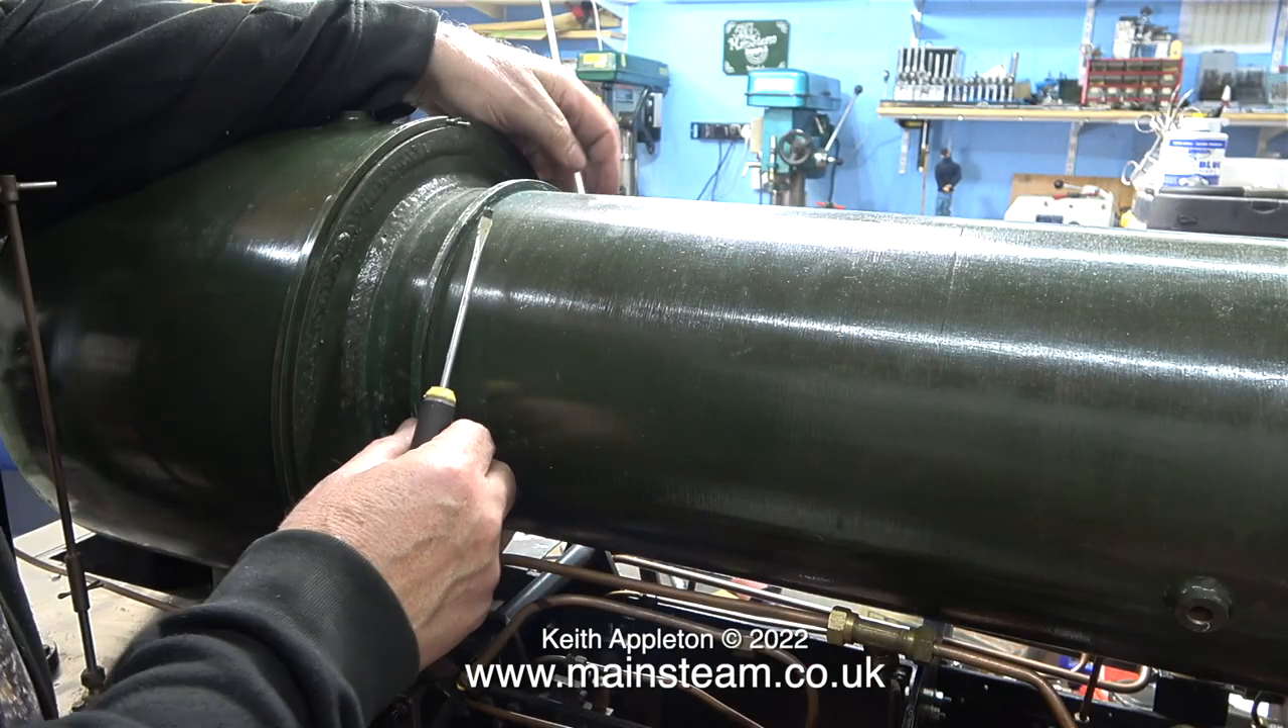This is the last piece of boiler banding to remove and this is the part that went around the firebox.